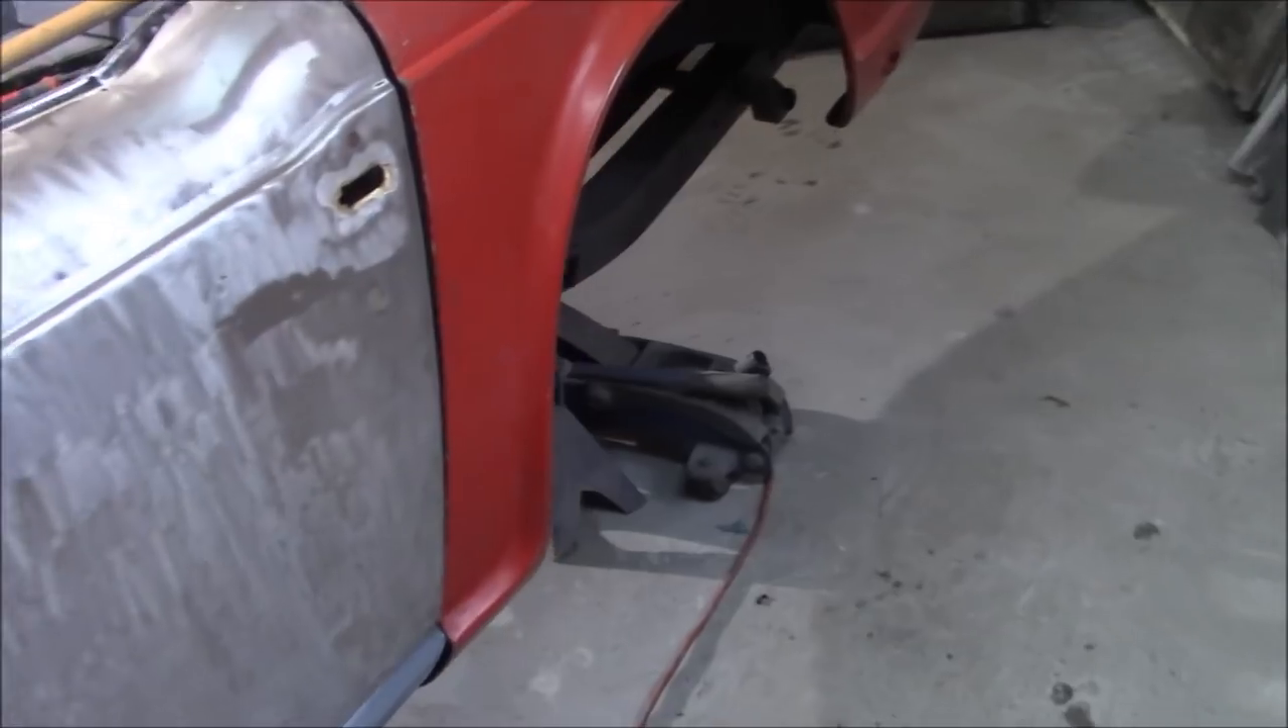The driver's fender needs to be clamped down the bottom but it looks pretty good gap wise as well.